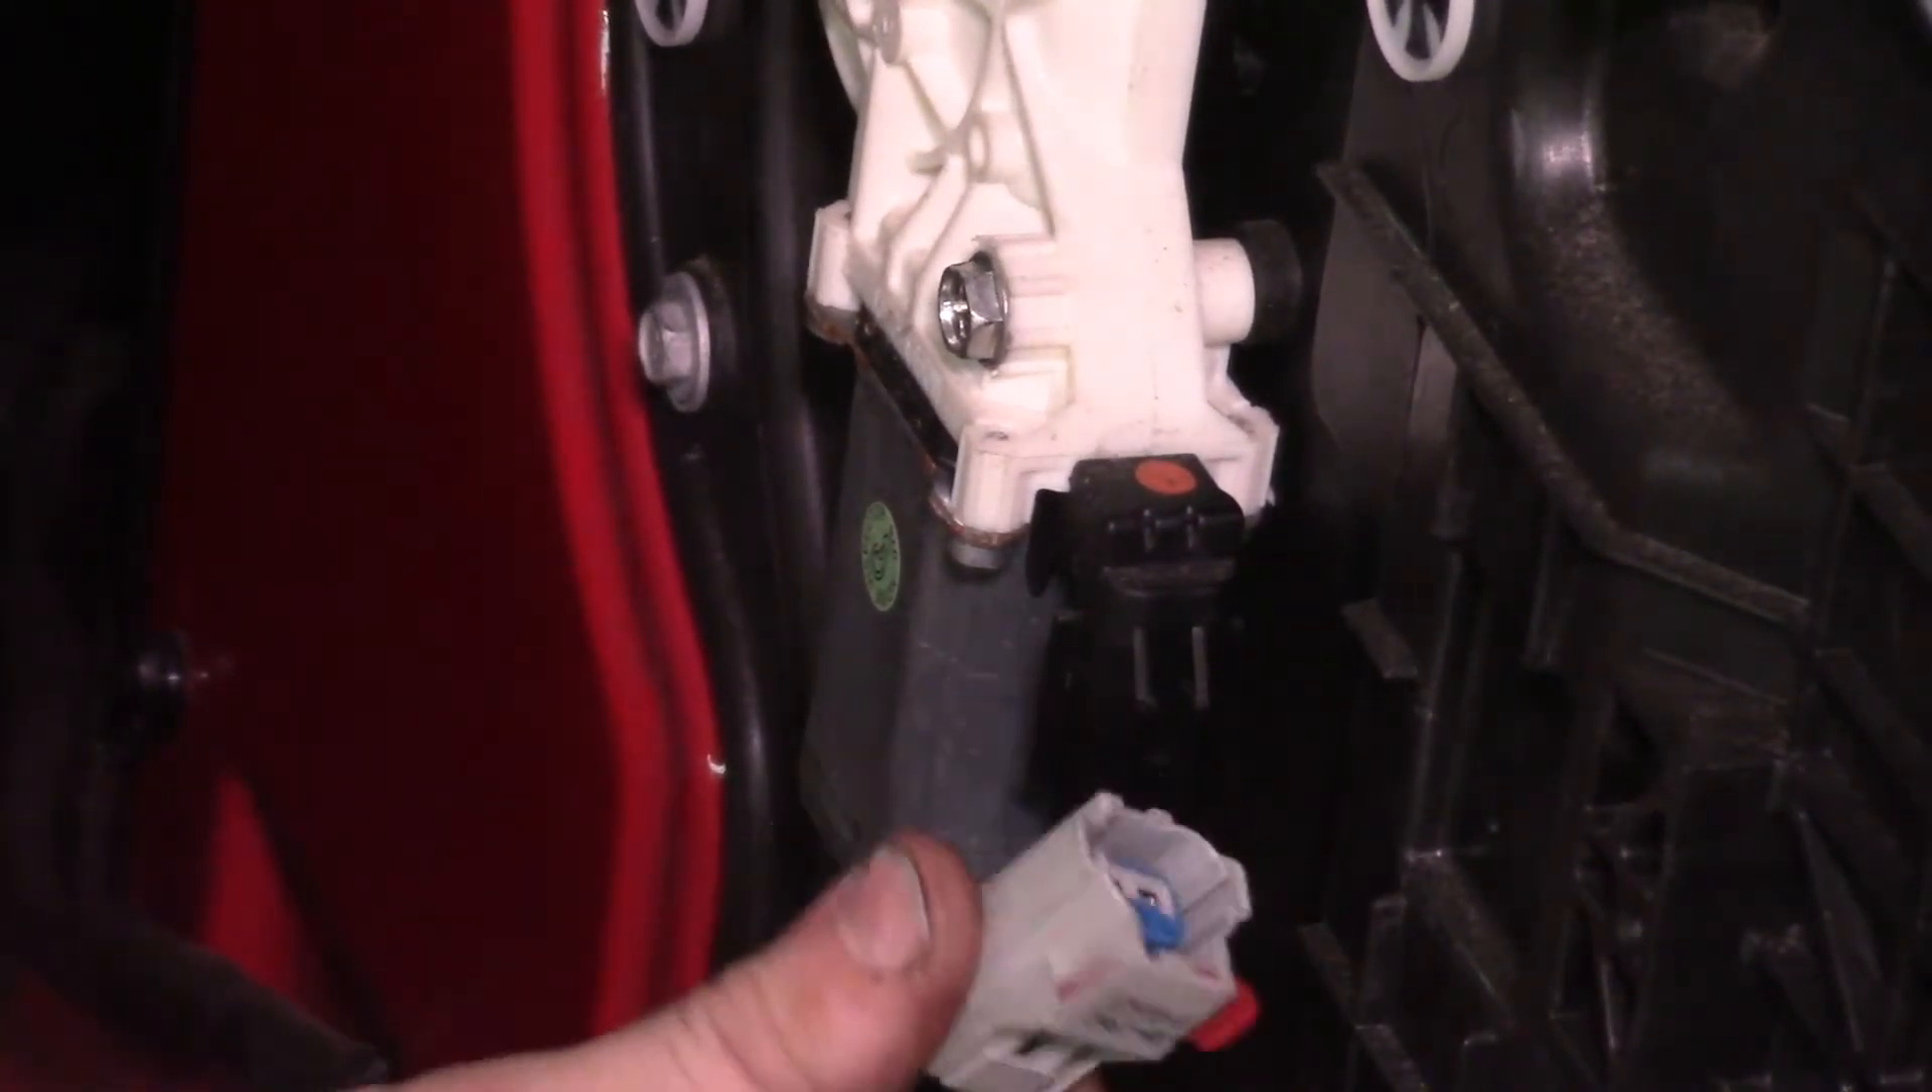Now we've got our connector off.